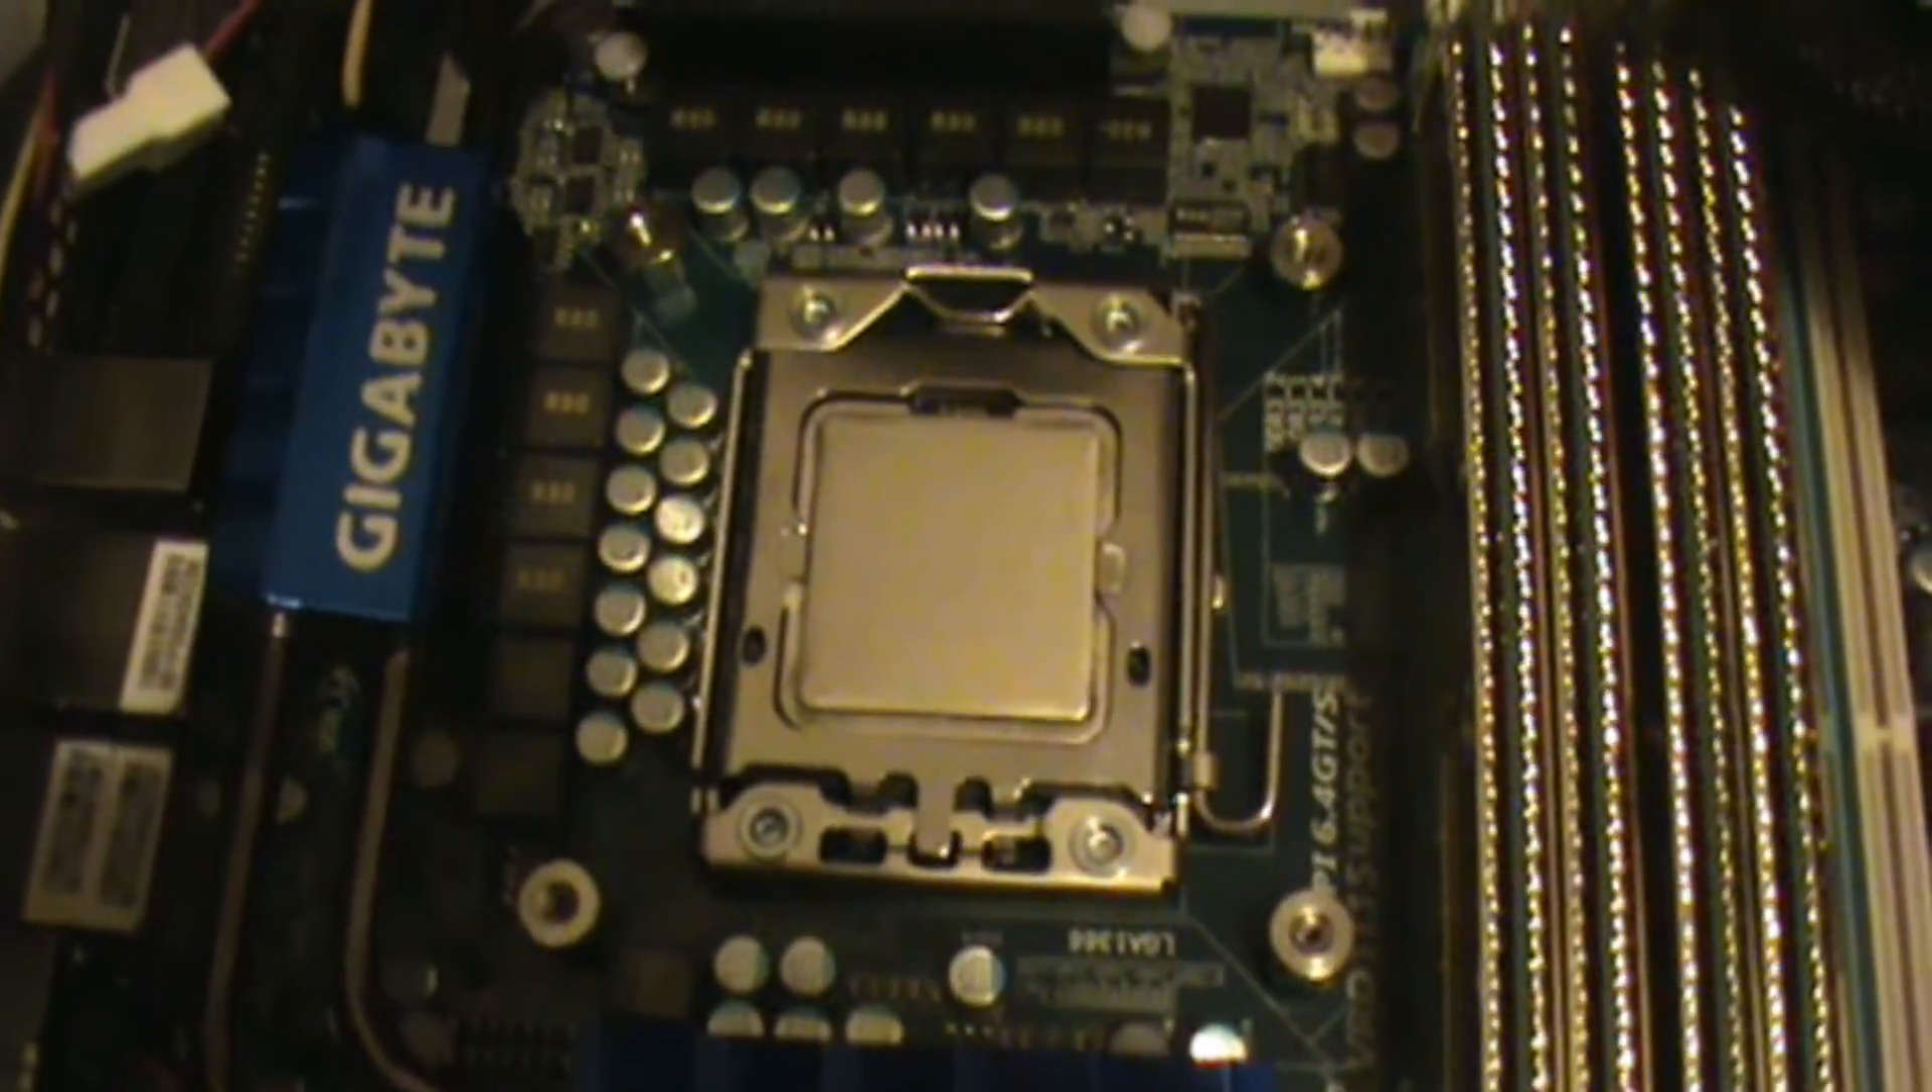The i7 processor has now been seated.